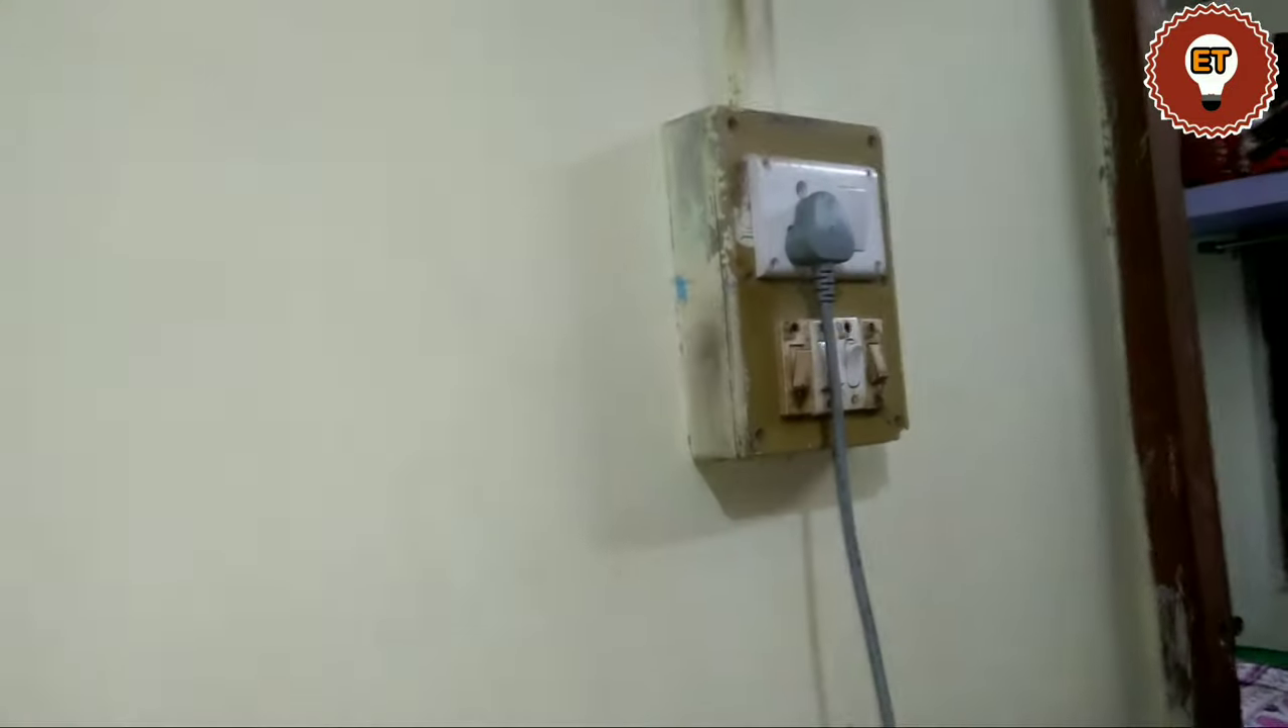तो दोस्तों यहां पर plug लगा दिया है मैंने।